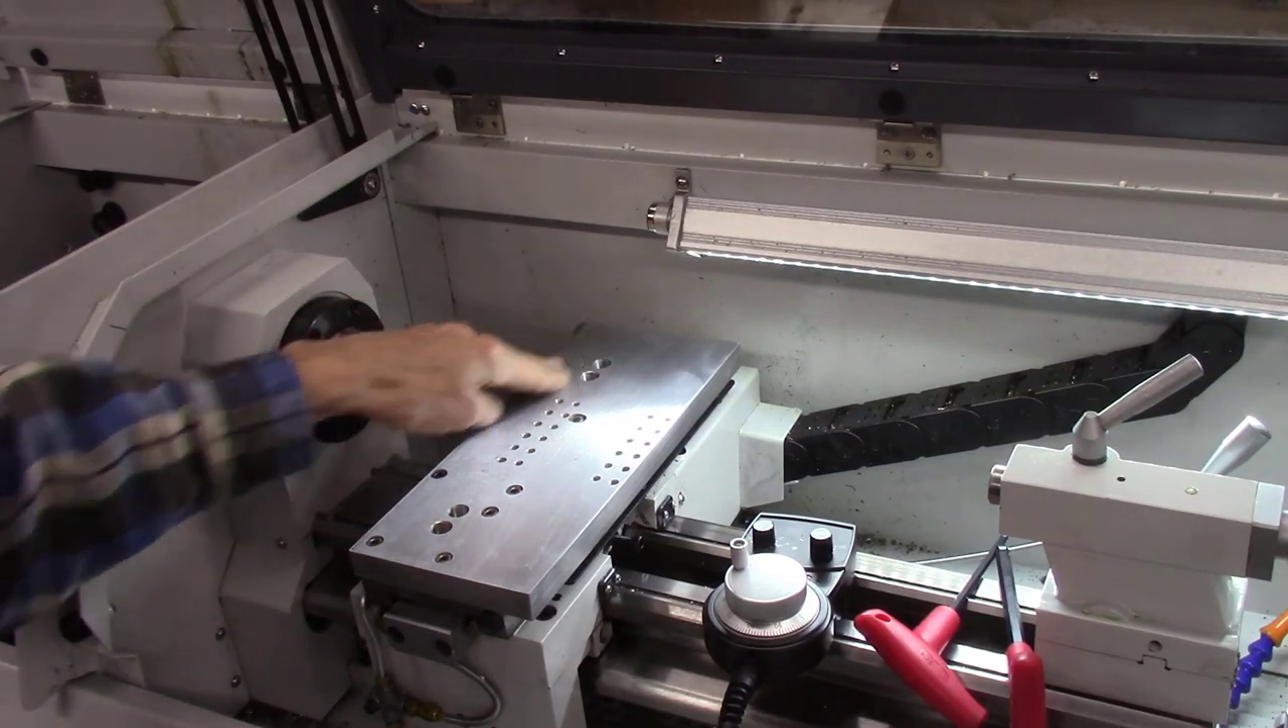Okay, I have my plate mounted on the lathe.